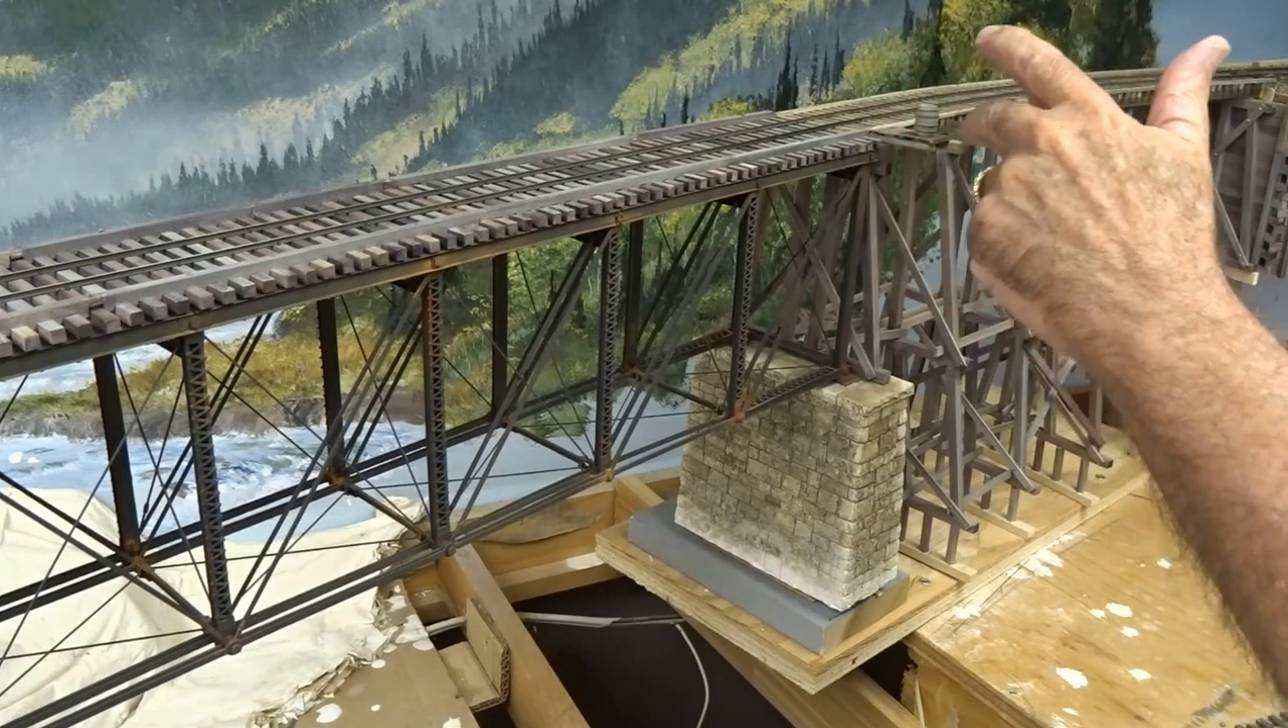I still got to build a handrail around here.